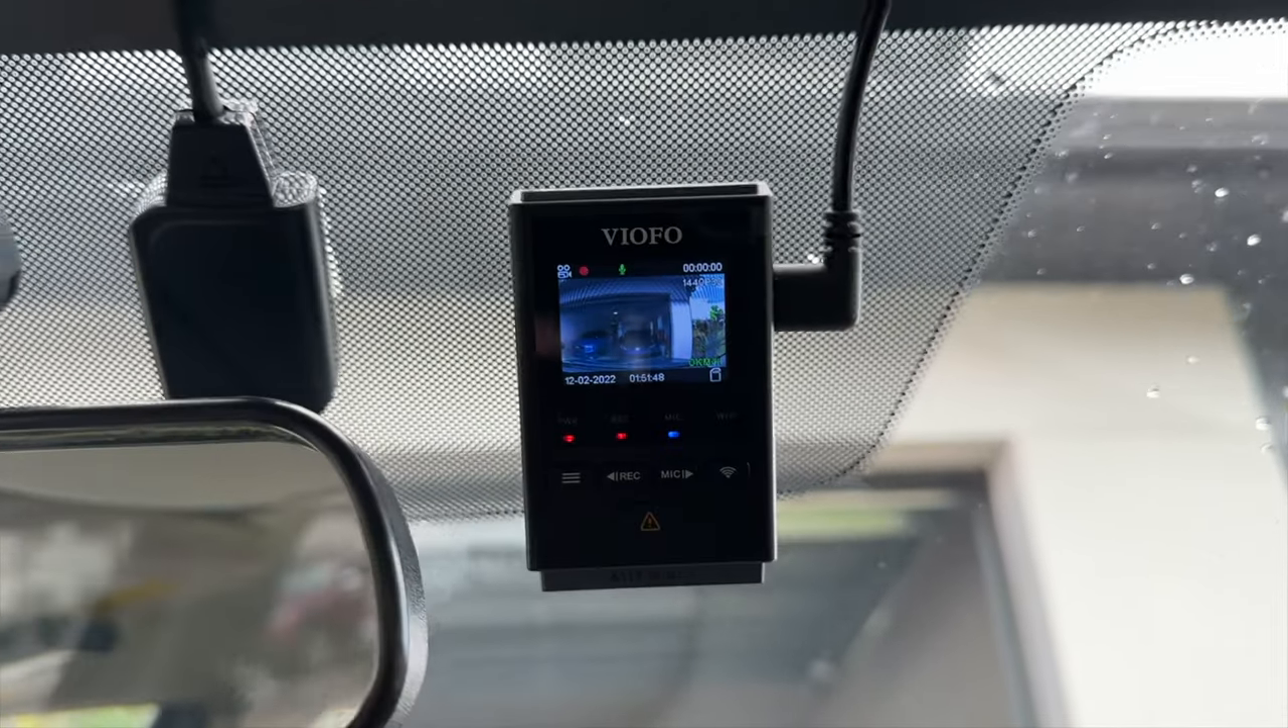So as you guys can see, the dash cam is mounted and everything is working.